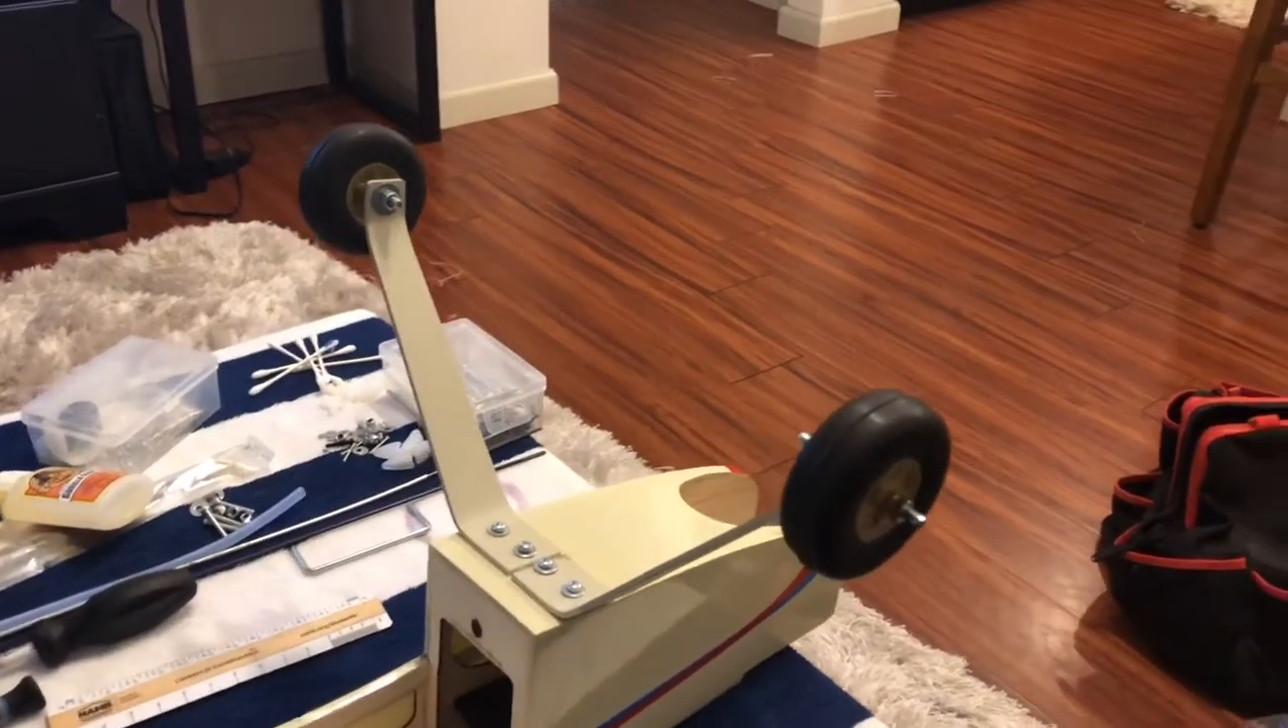As you can see the struts are now on the wheels are attached free spinning.